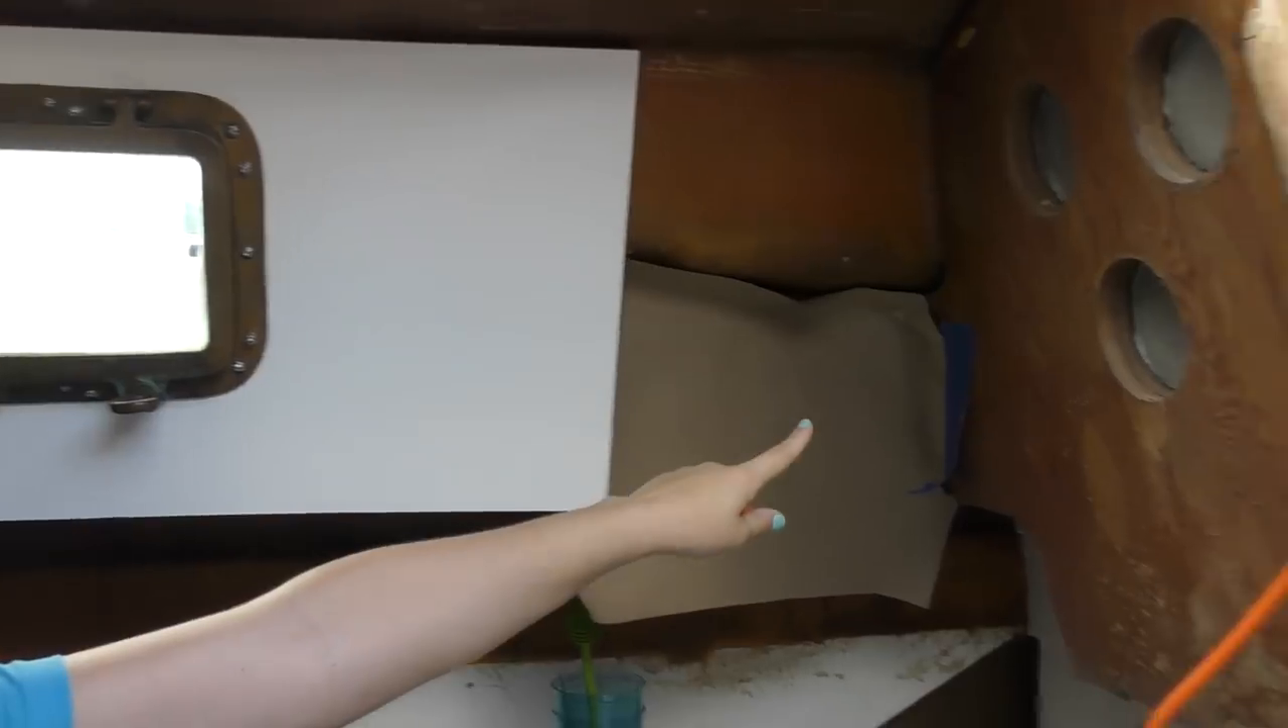I don't know if we've talked about it with you guys, but these PVC panels, they don't go all the way to the walling around the companionway.